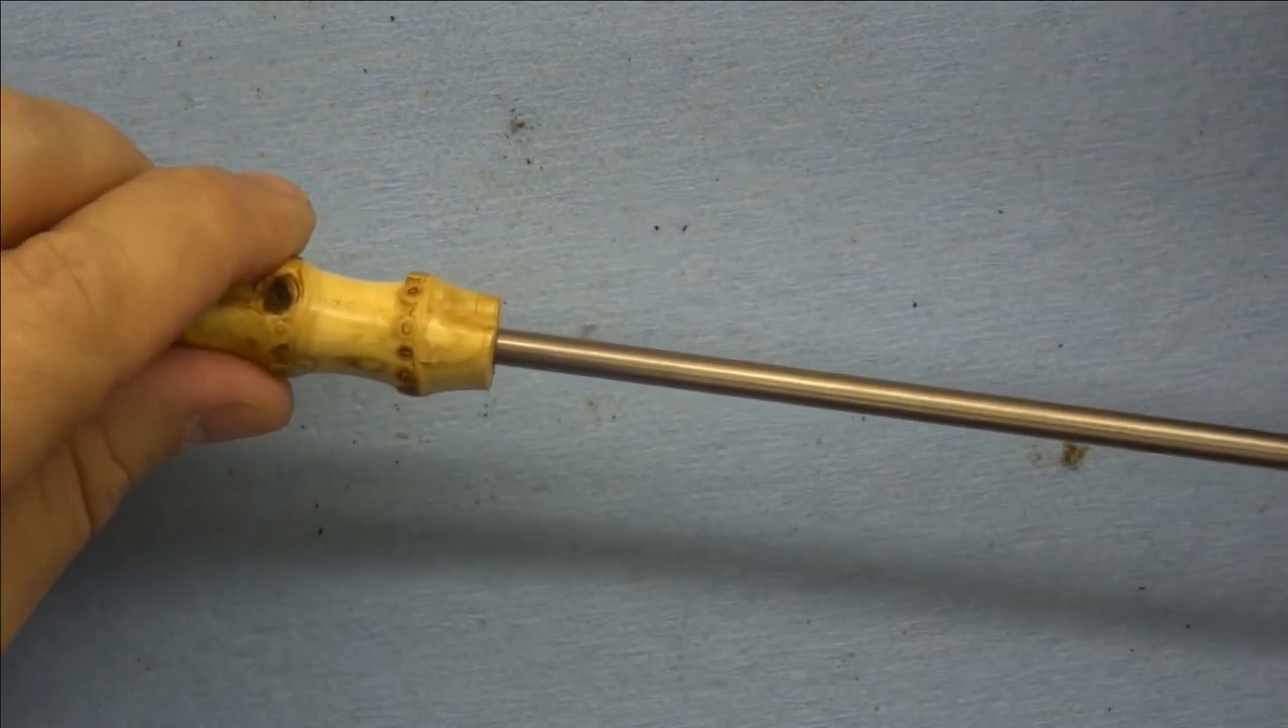I have some thin wall 3 16ths inch stainless steel tubing and you can see that that fits in there nicely.